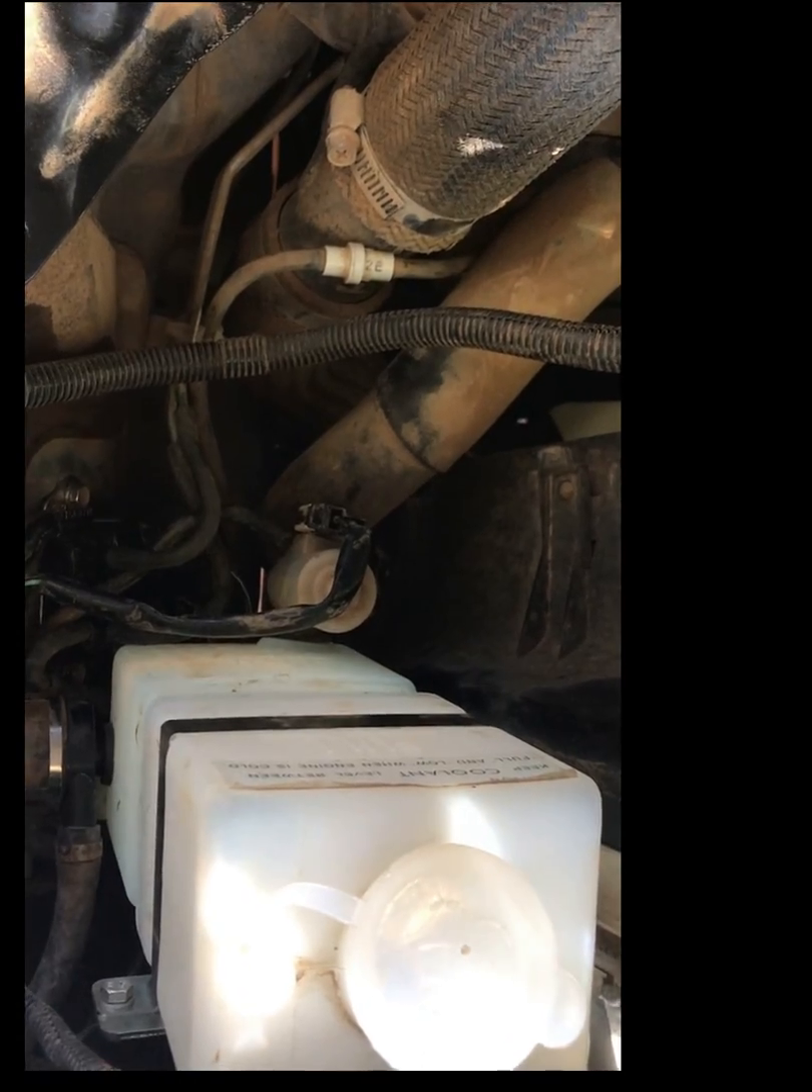So I've put the aftermarket snorkel based water bottle back in.